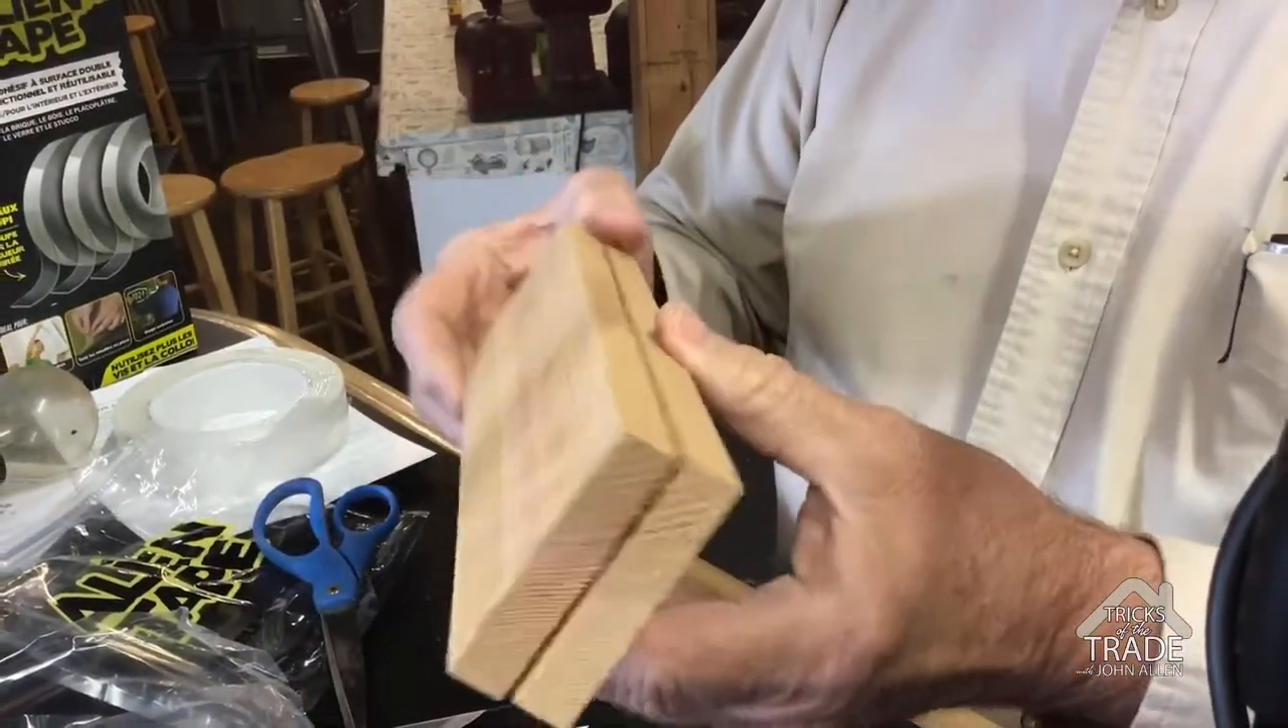So now we got two pieces stuck together and I see a little gap right here between the woods.